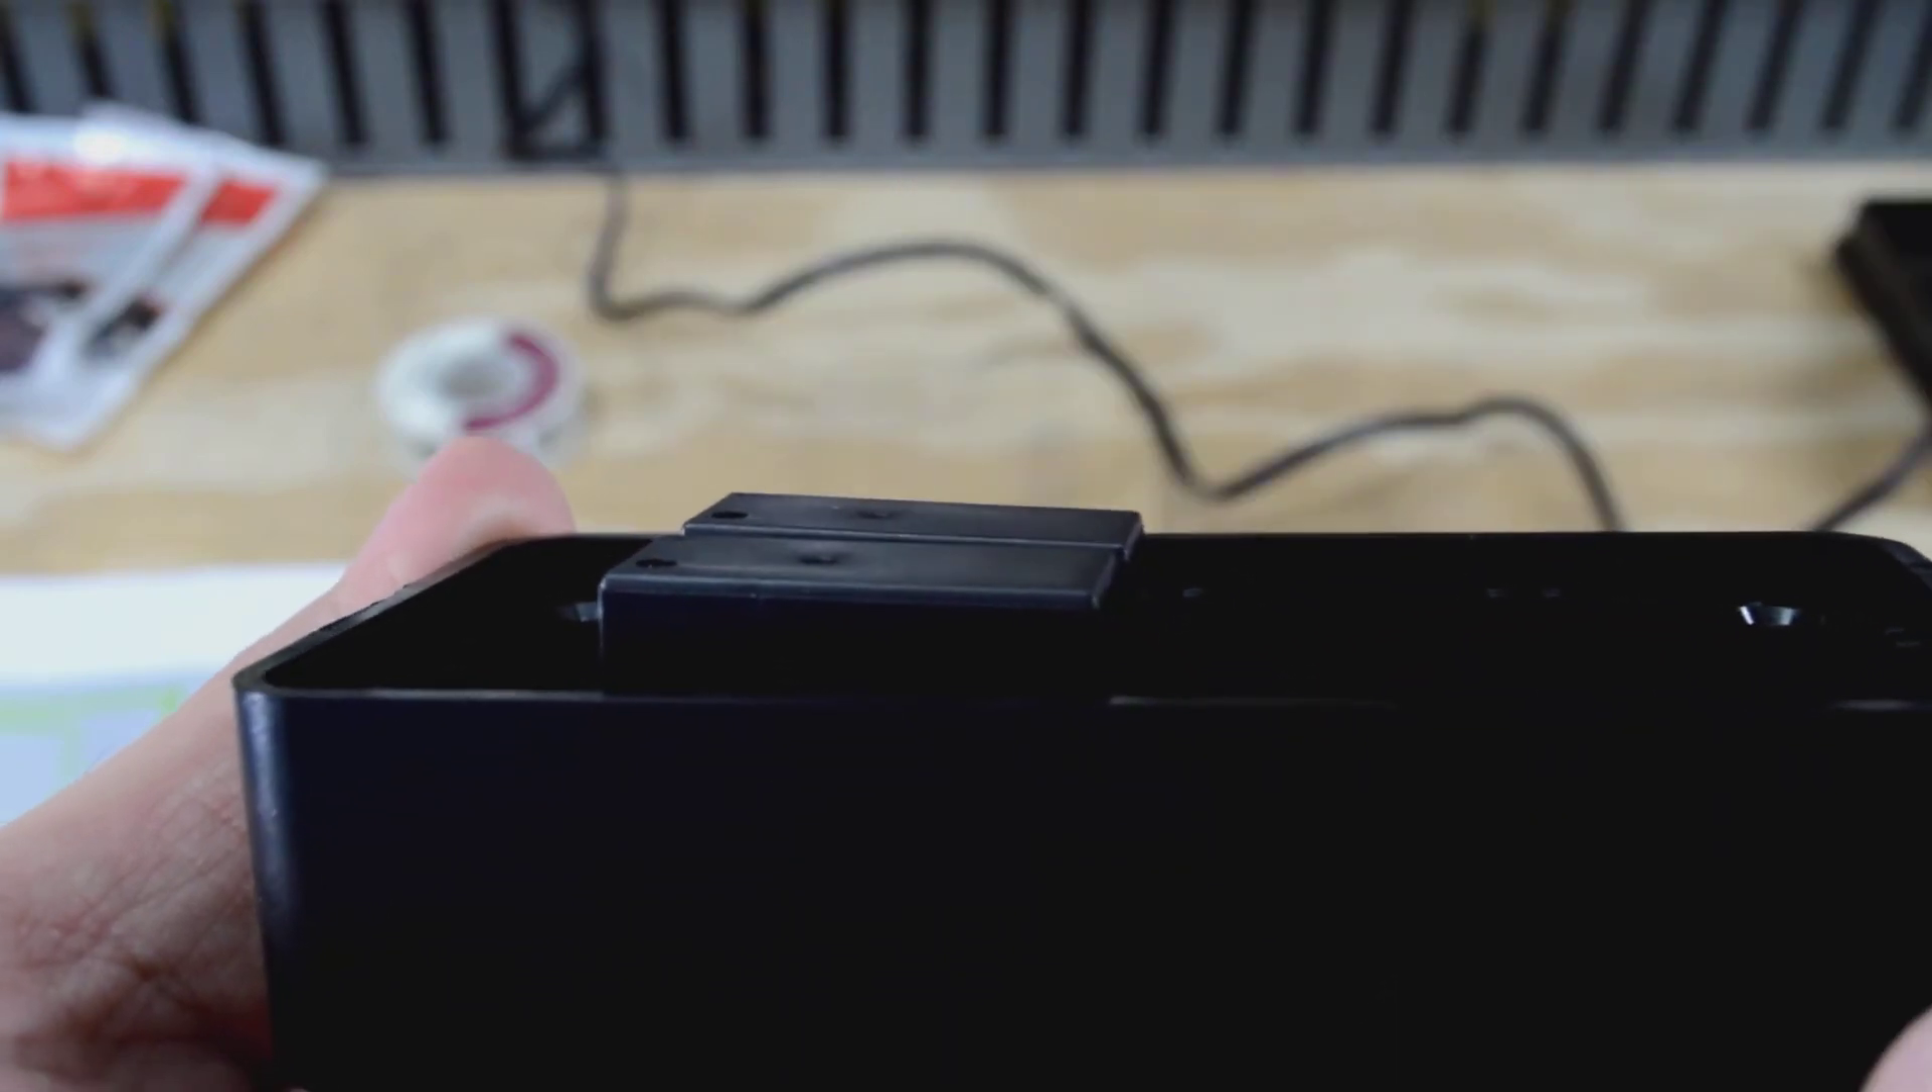The tops of the relays actually protrude past the top of the case. So you can't get the cover on. And it won't close.